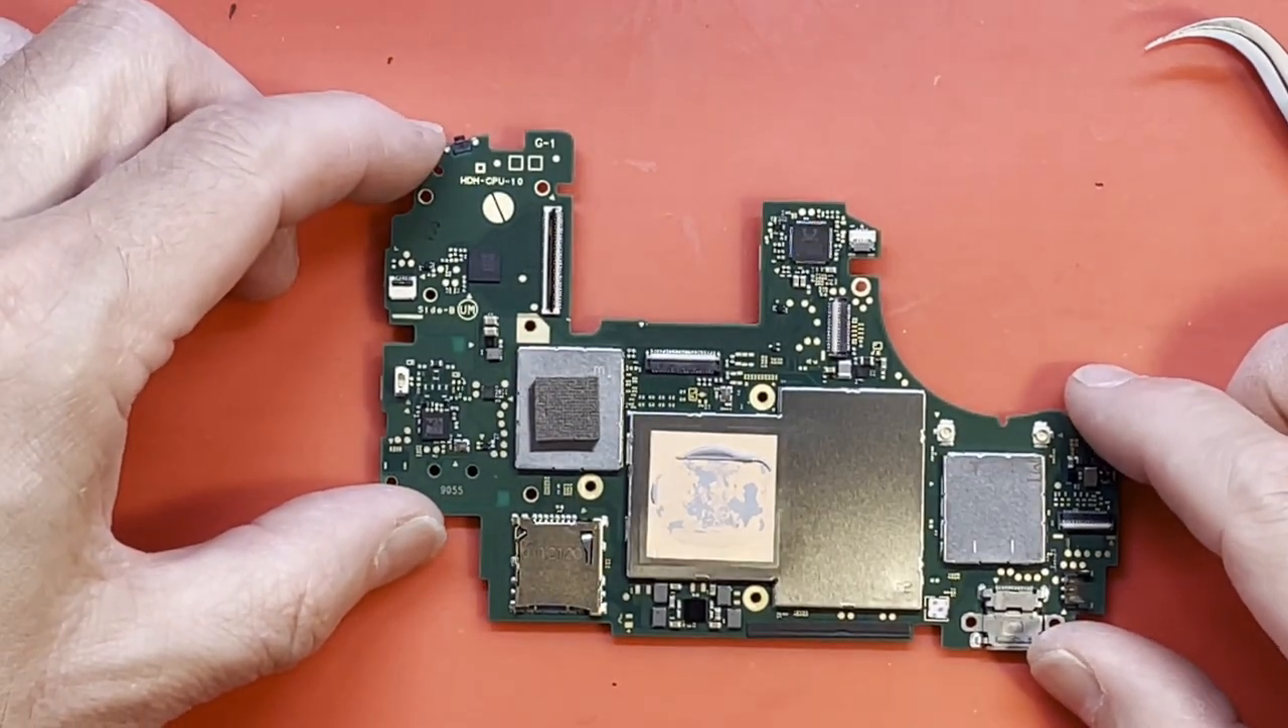All right, so we've got the board all out.